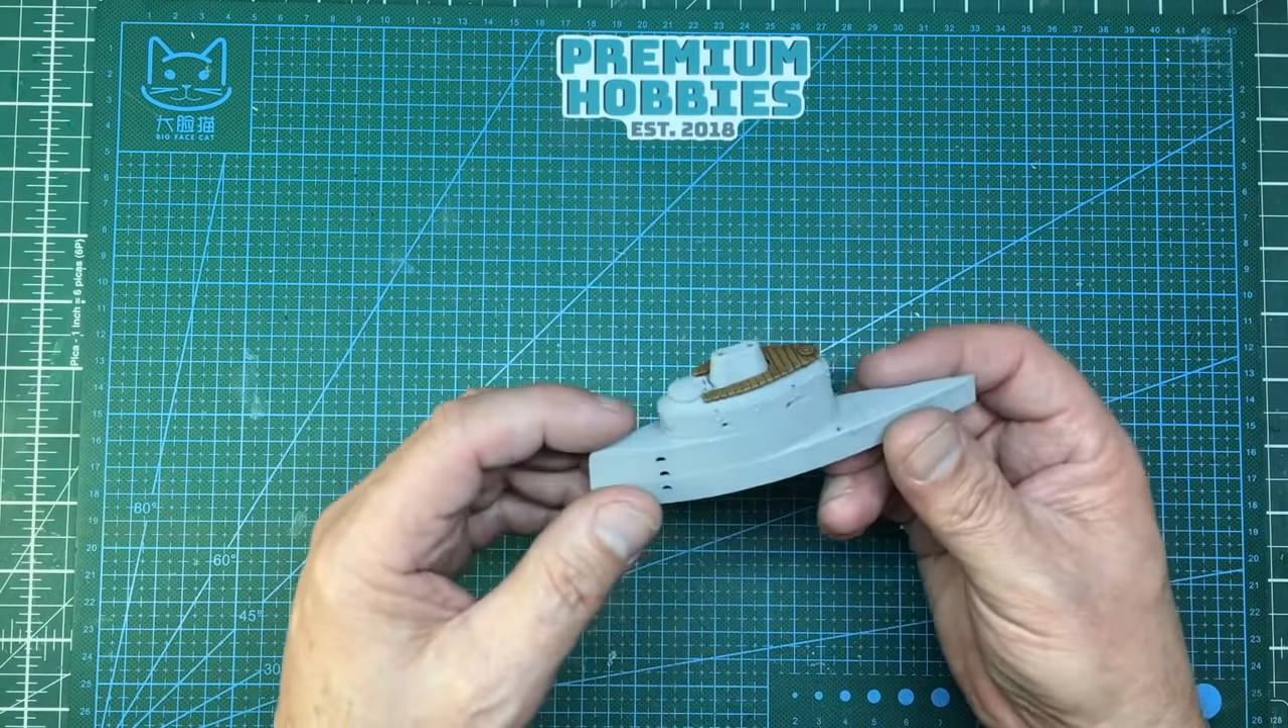Um there we can see that wooden deck on there and it's quite nice so uh there we are that's on there and then we're going to get the railings going around there.